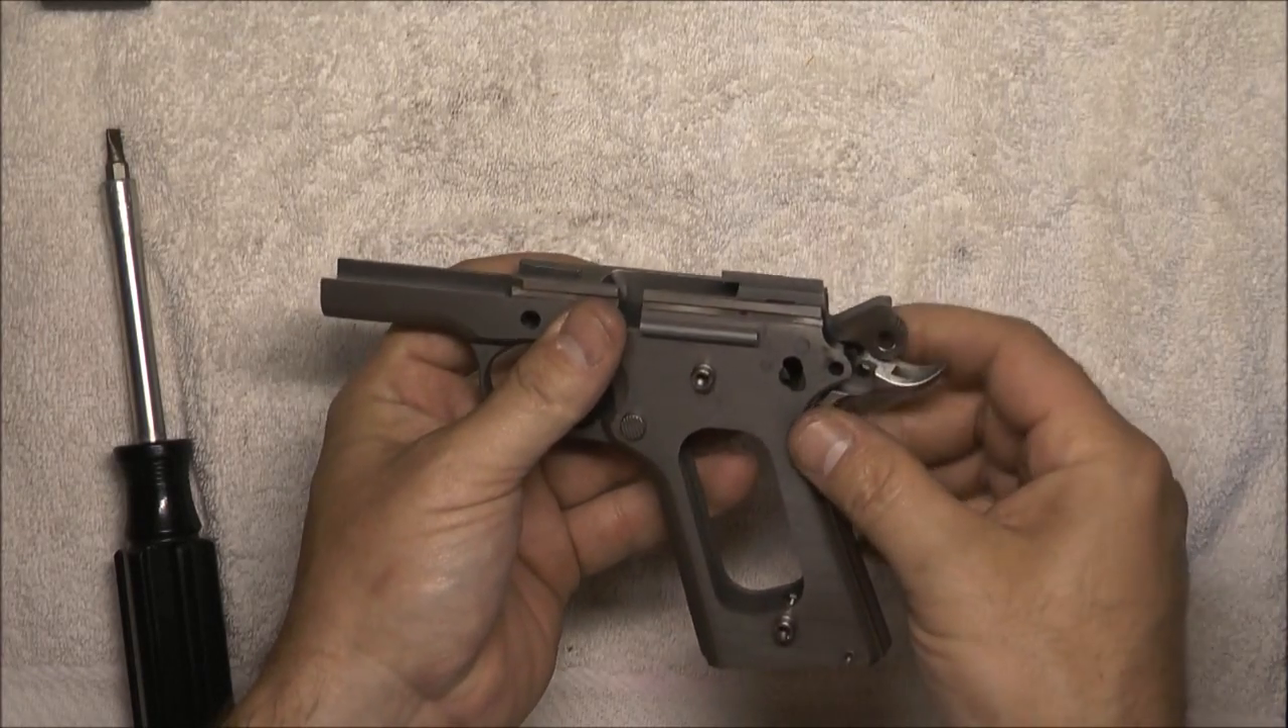Okay, we've got the grips removed.